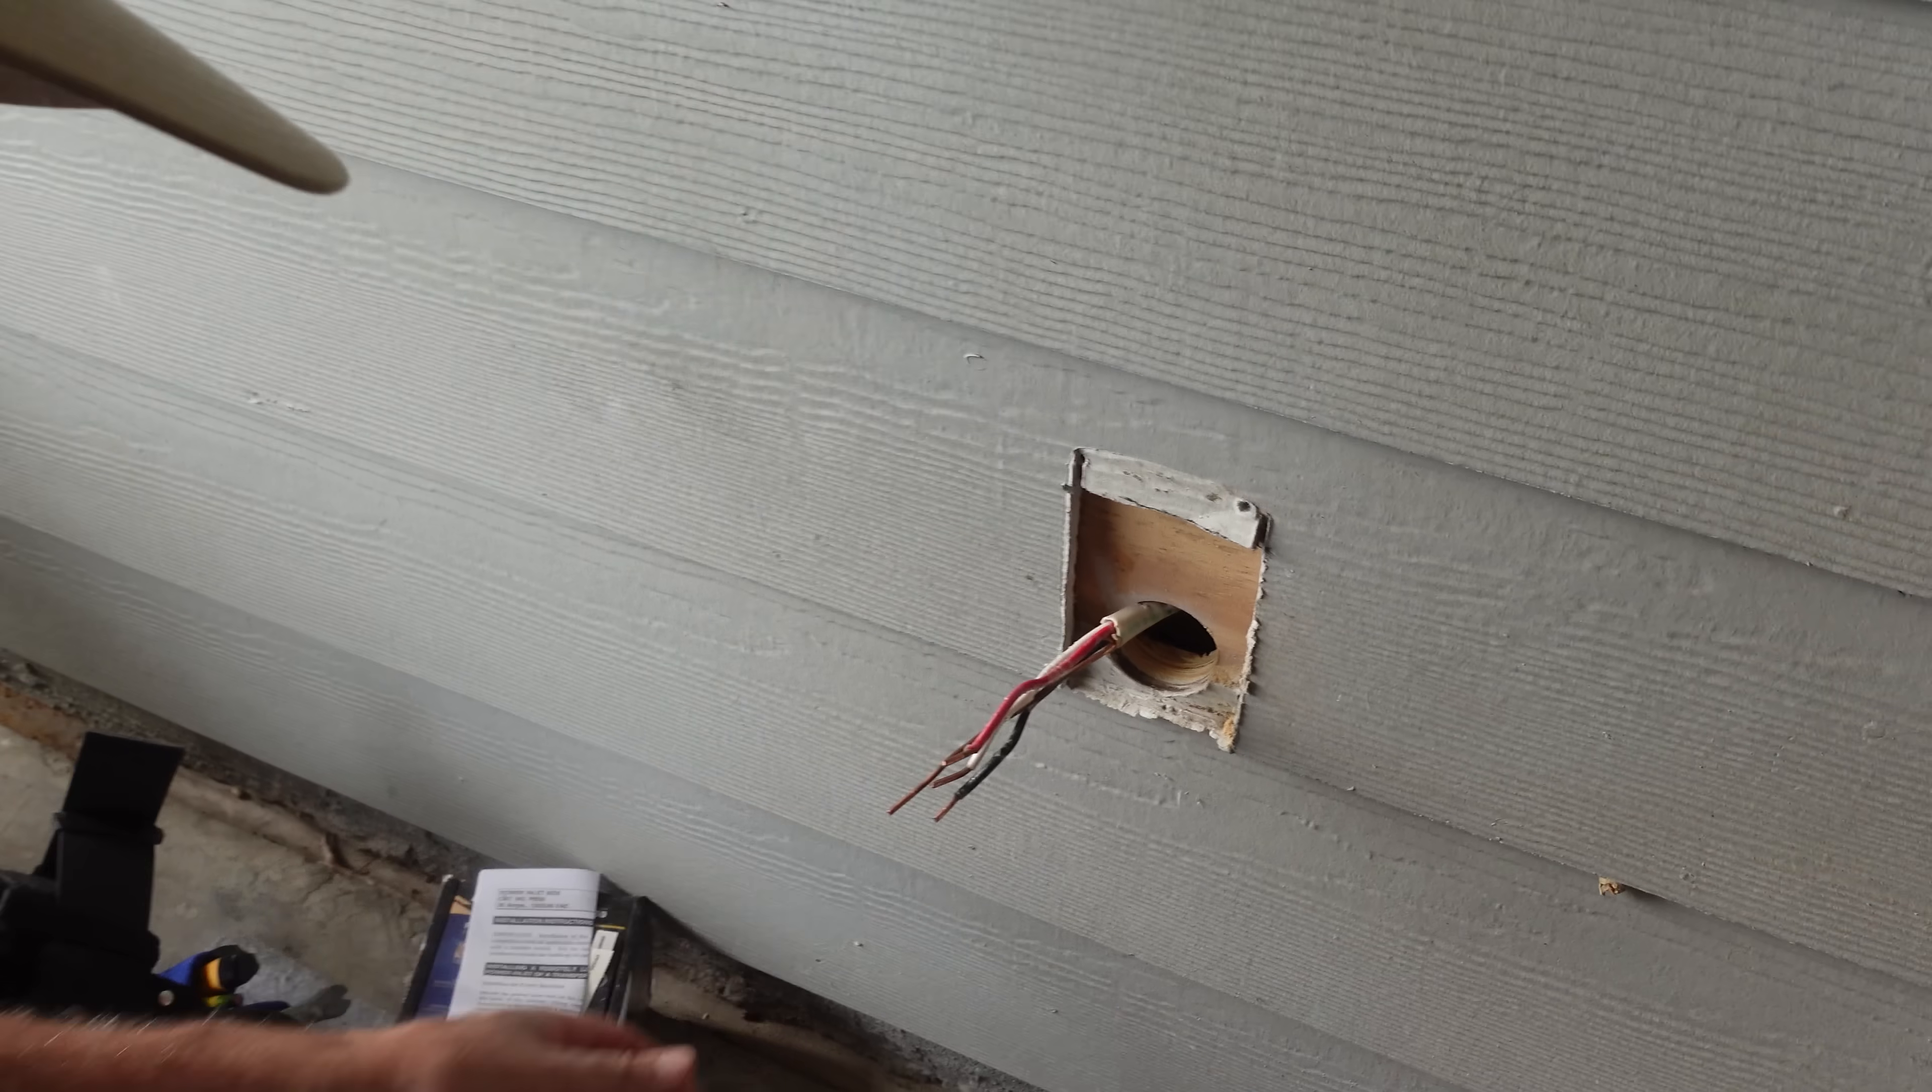All right, I got our cable through the hole.